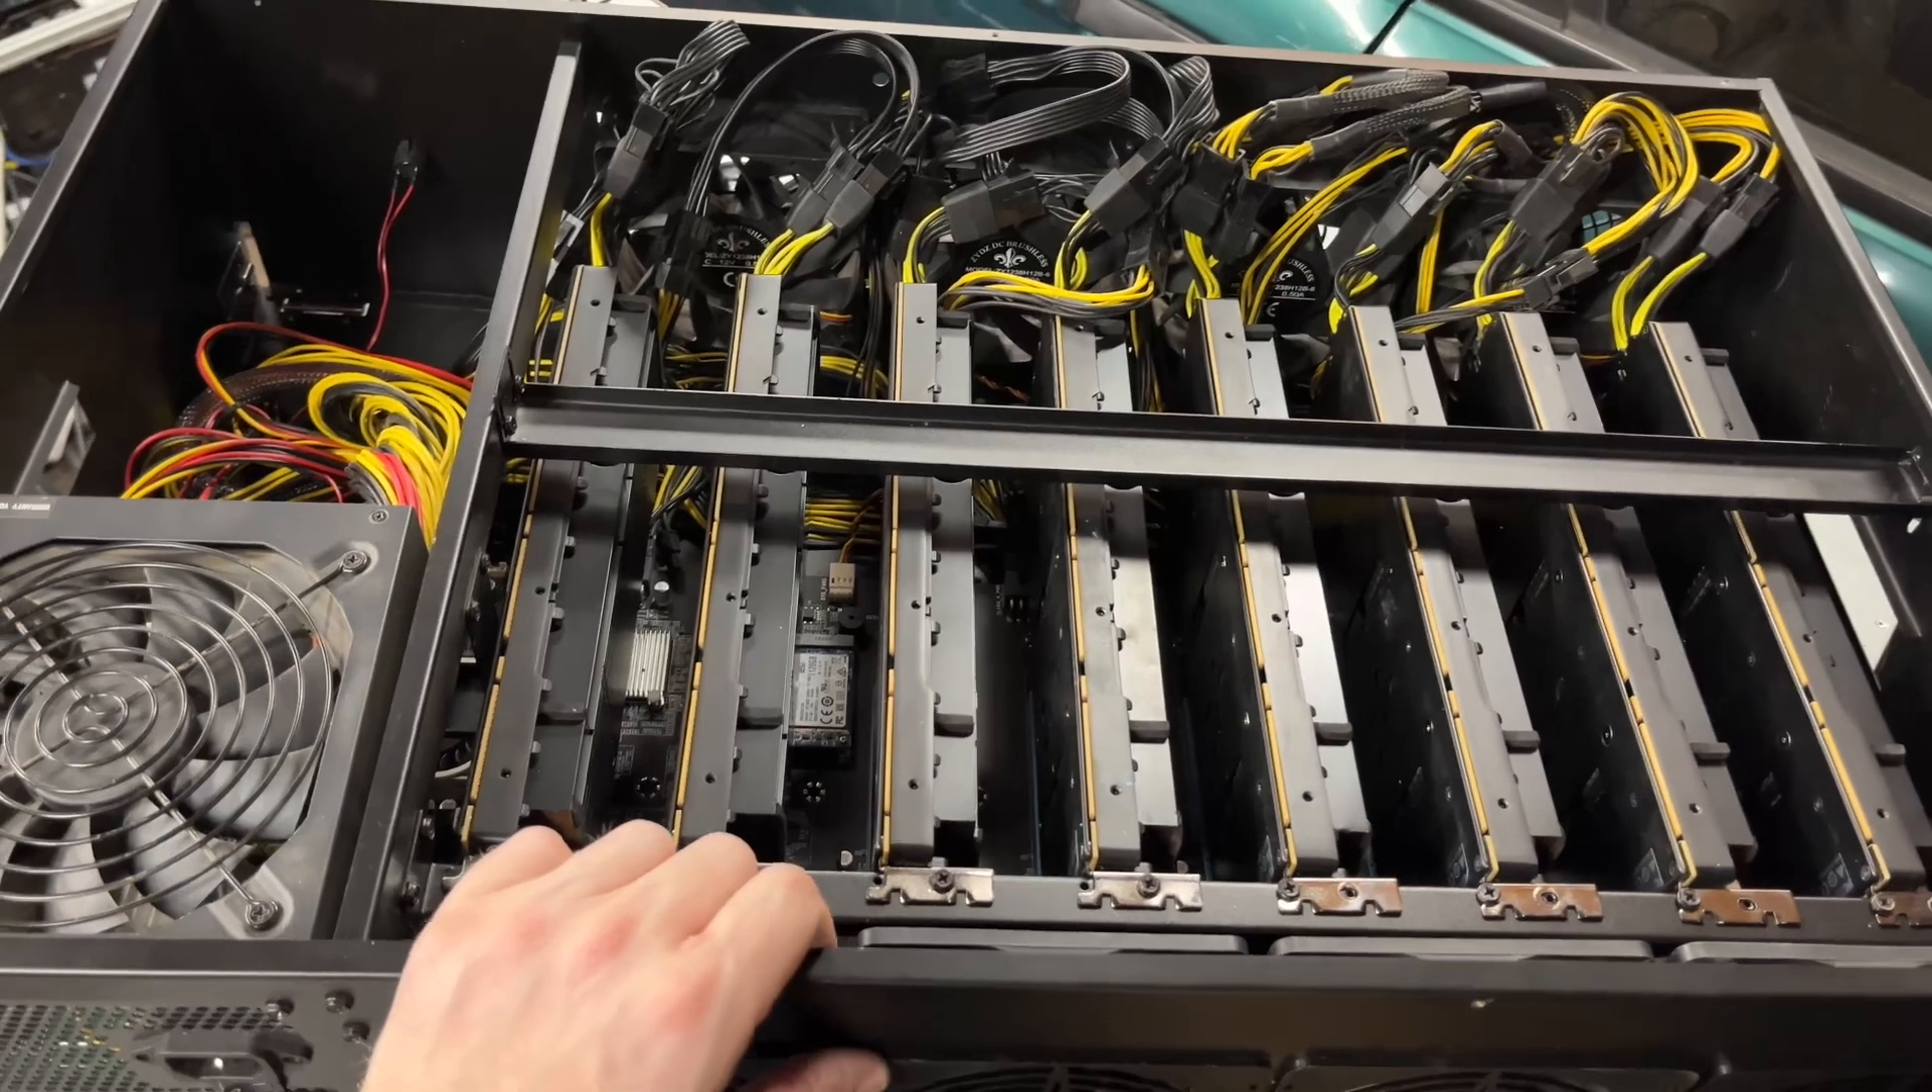I got all the cards put in here.